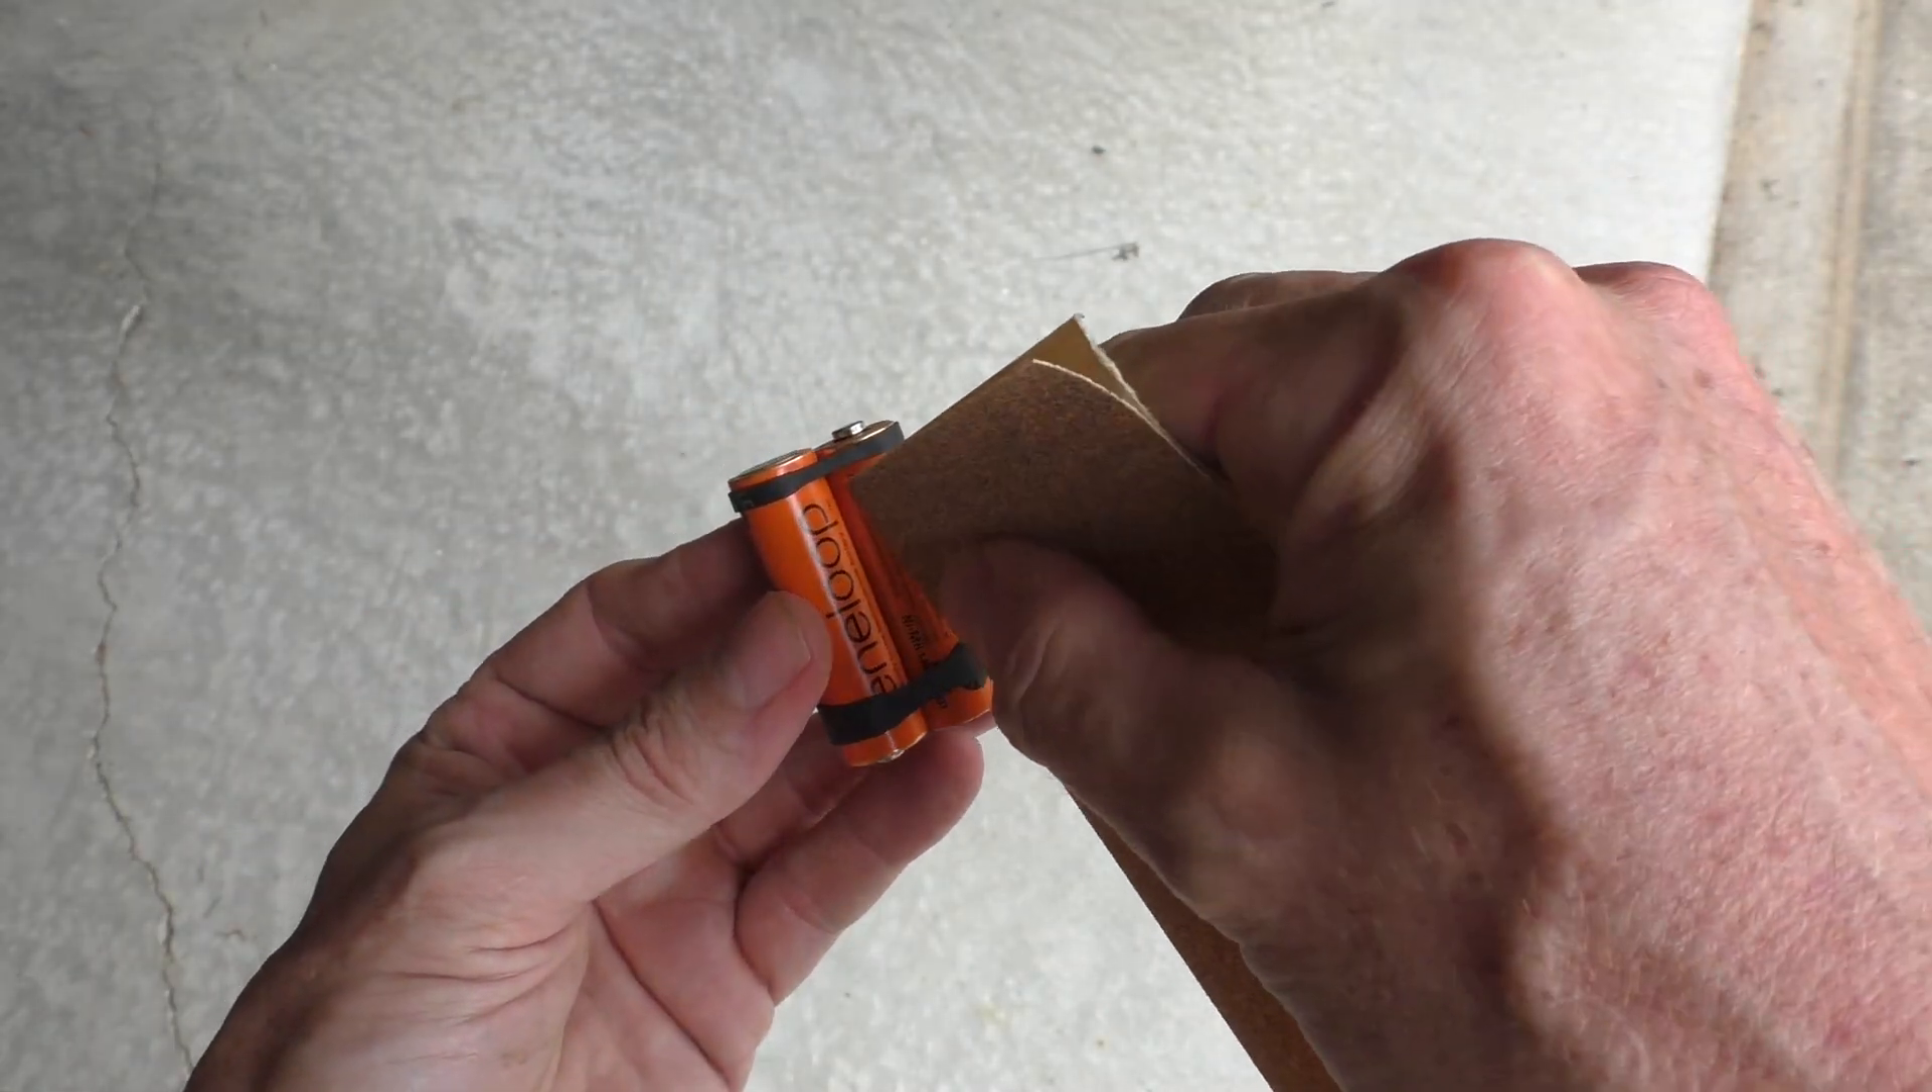Okay, so I cut two little strips of this heat shrink tubing and wrapped them around the battery pack and it'll hold it together.